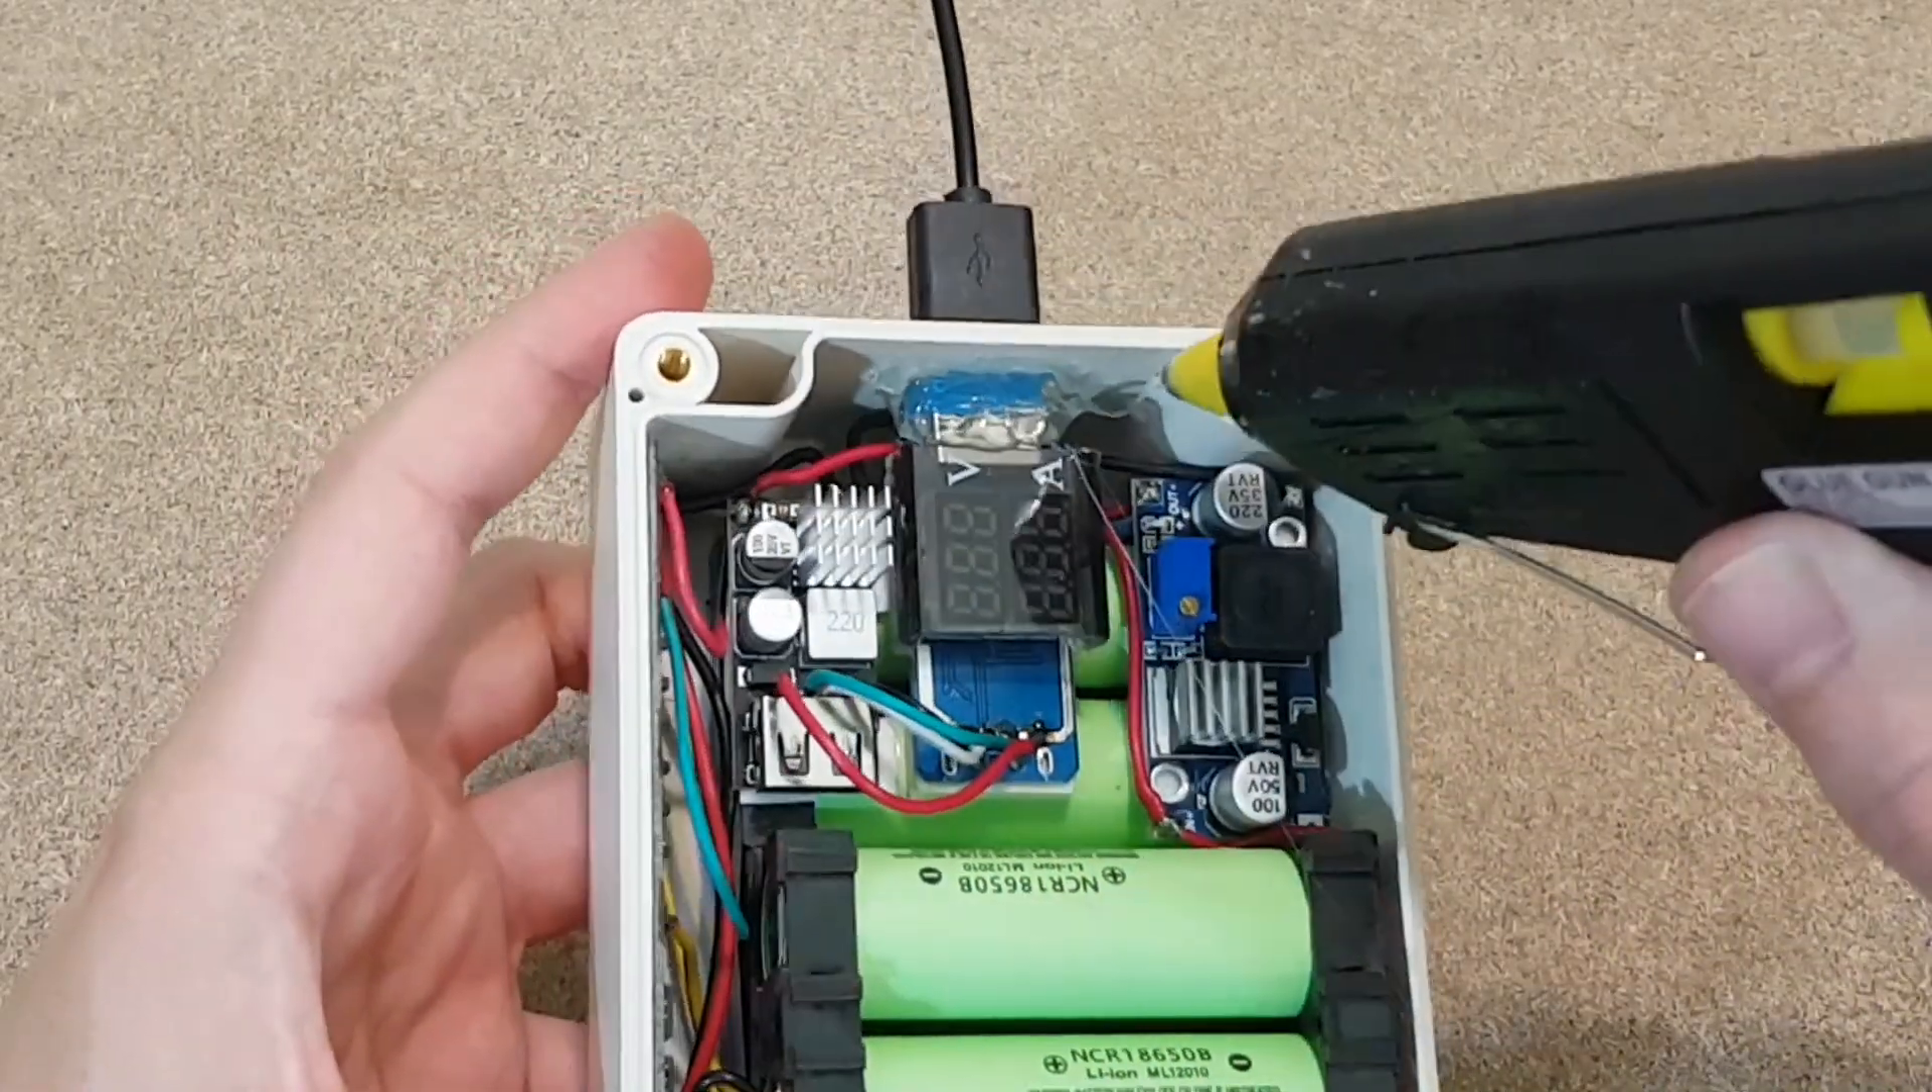The USB tester is in position.